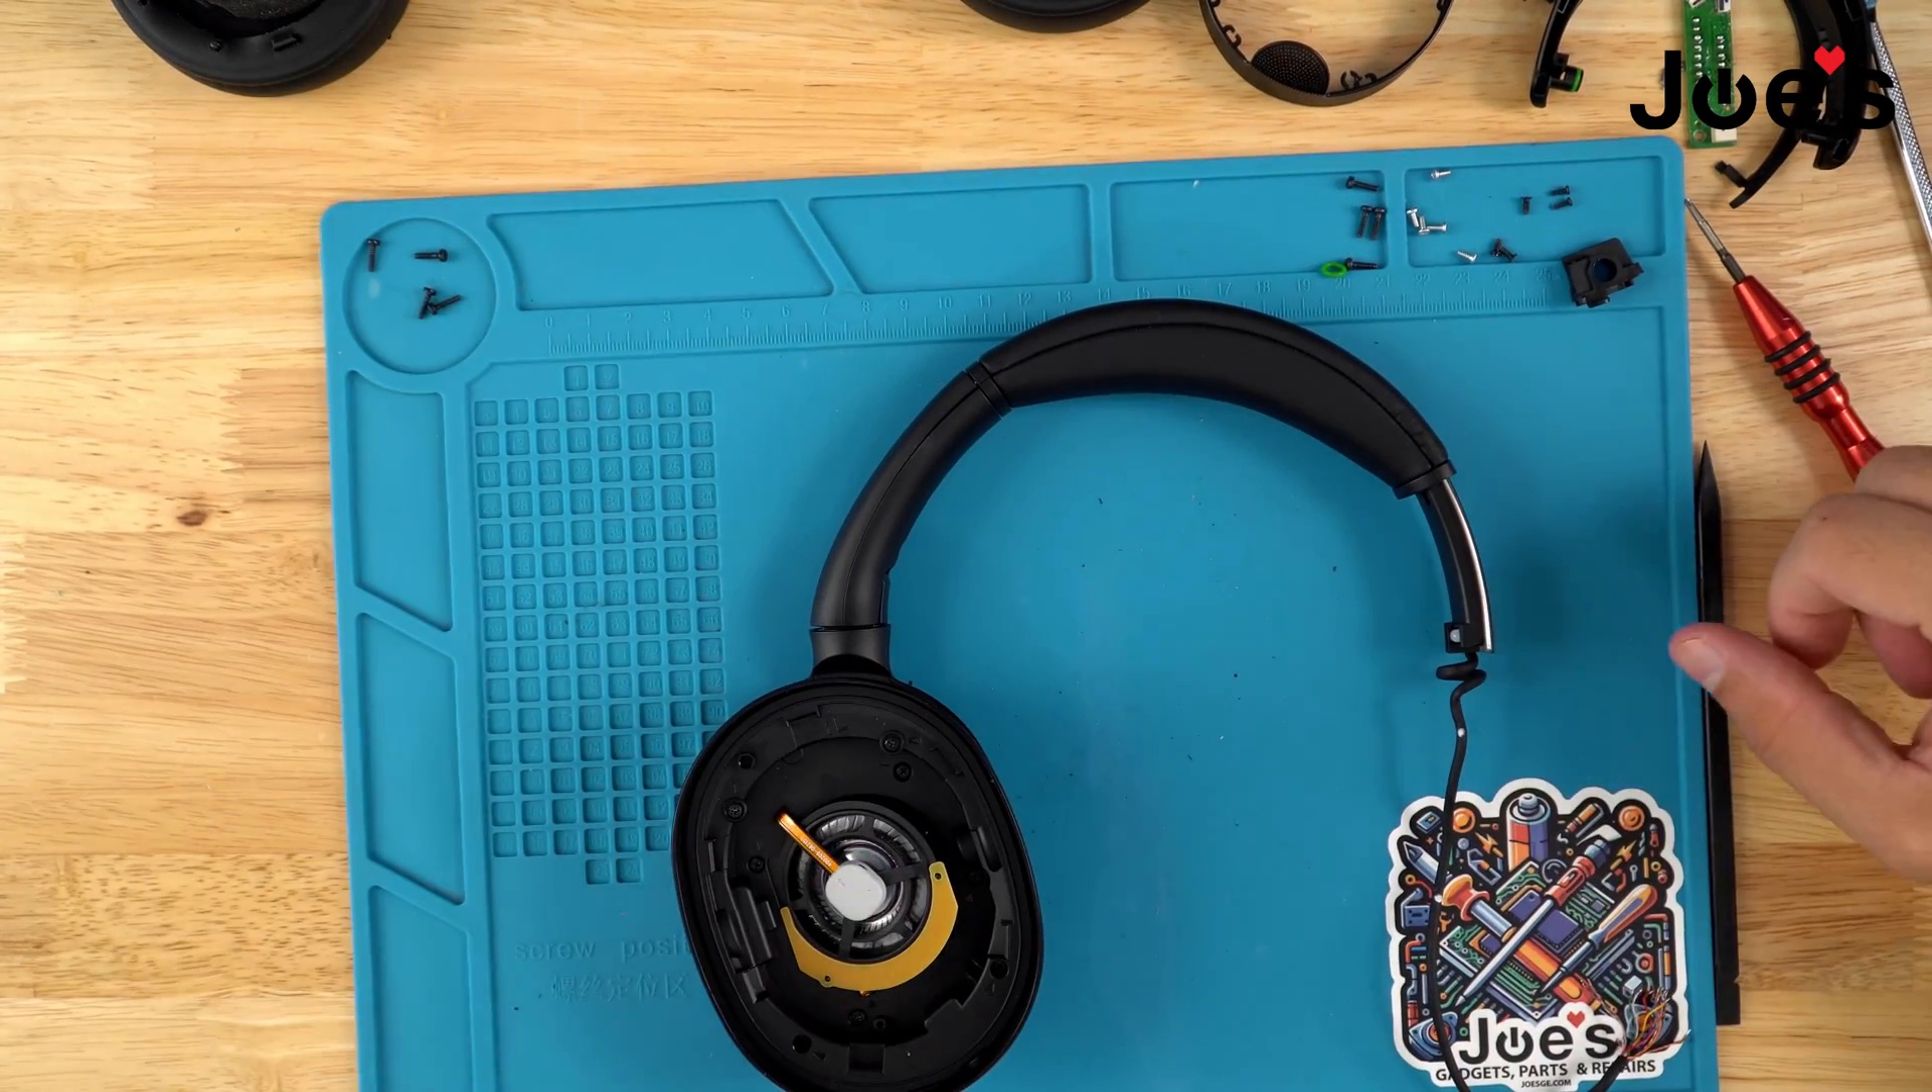Right here we got the speaker driver. That side is pretty much disassembled.